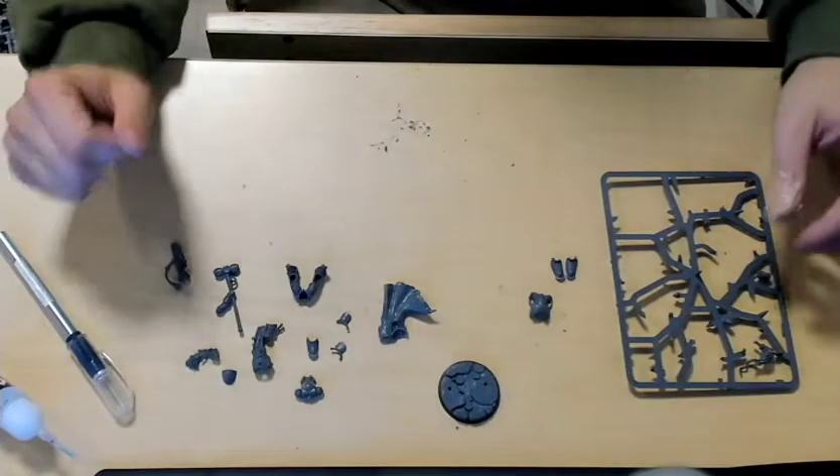So here I have gotten all of the, well most of the pieces off the sprue.